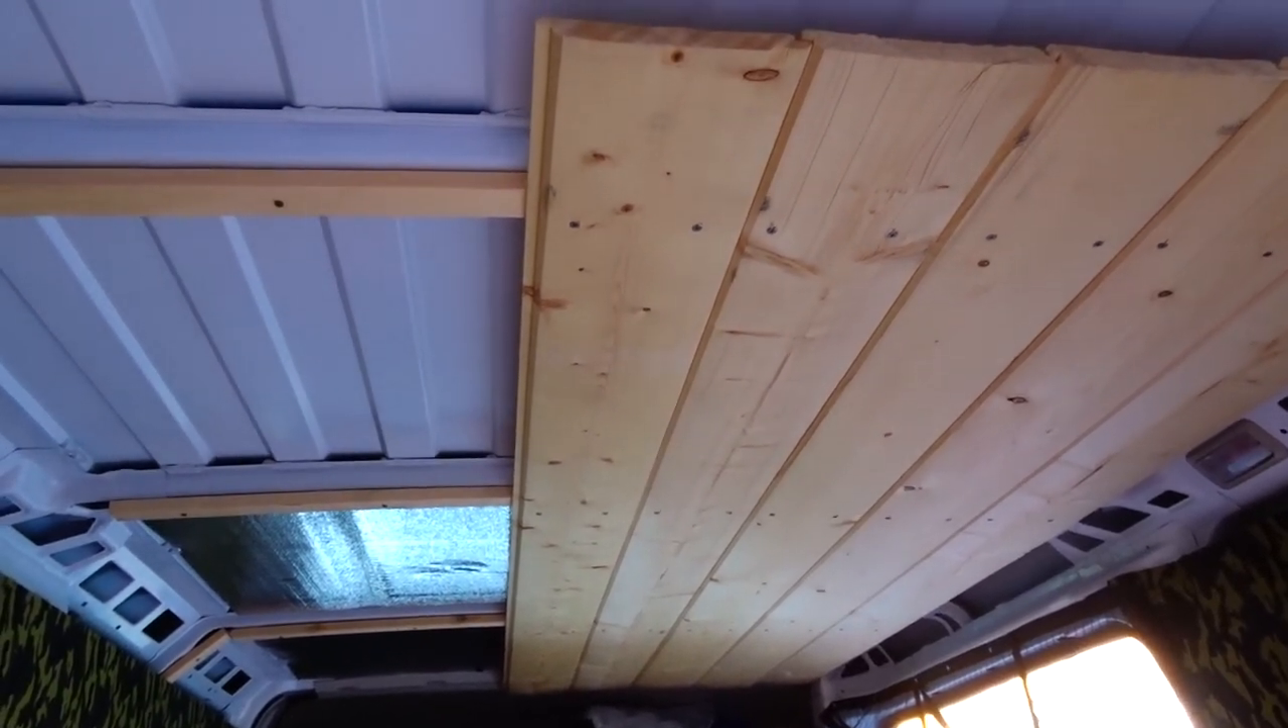We have five boards up, a little more than halfway. We just have to finish over to that side and do the trim.